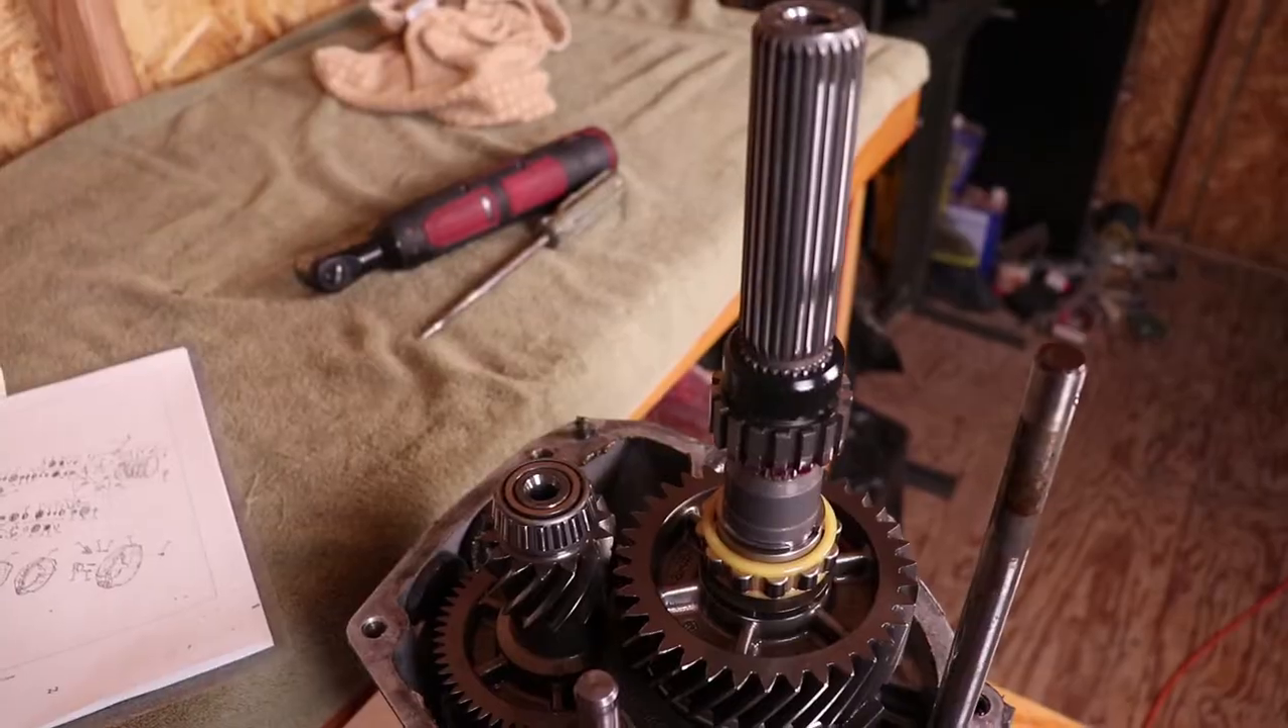So this is what things look like right after removing the housing.